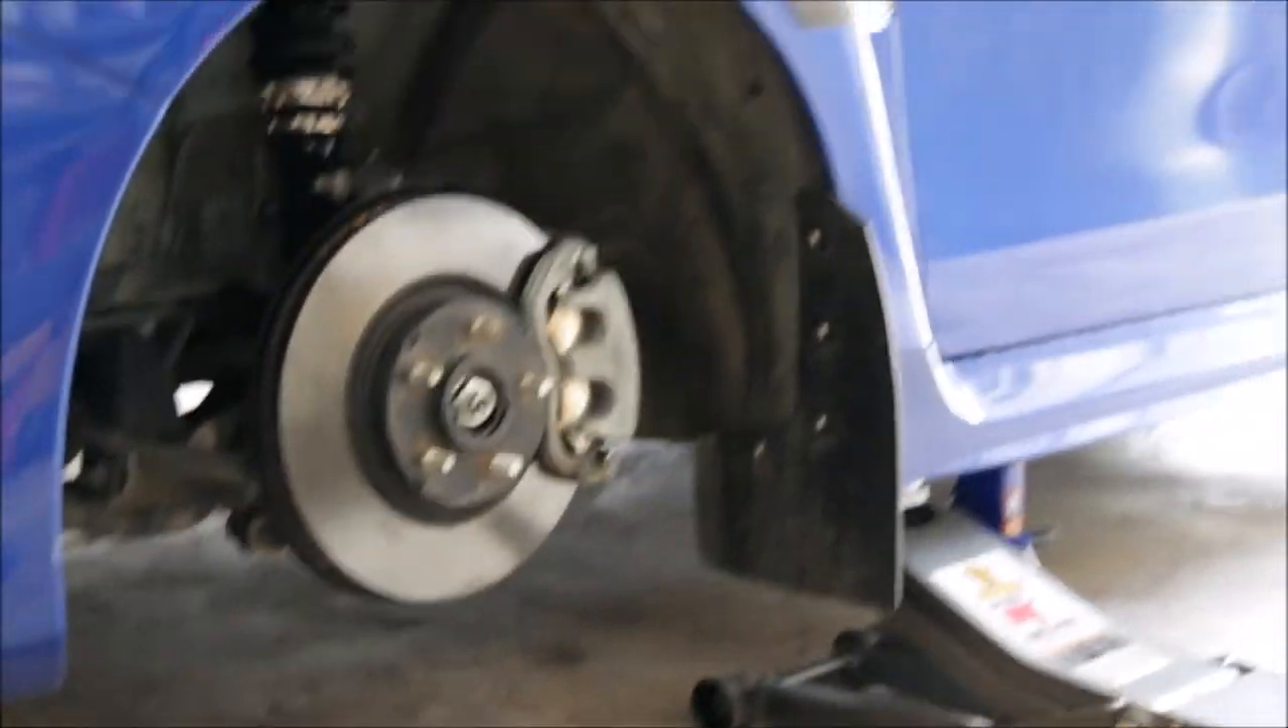I just got to put the wheel back on.